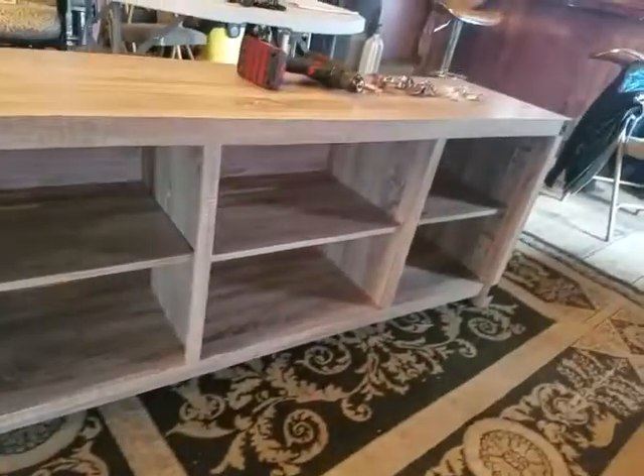Well, I've been going at this now for about 45 minutes and all I have left to put on is the doors.